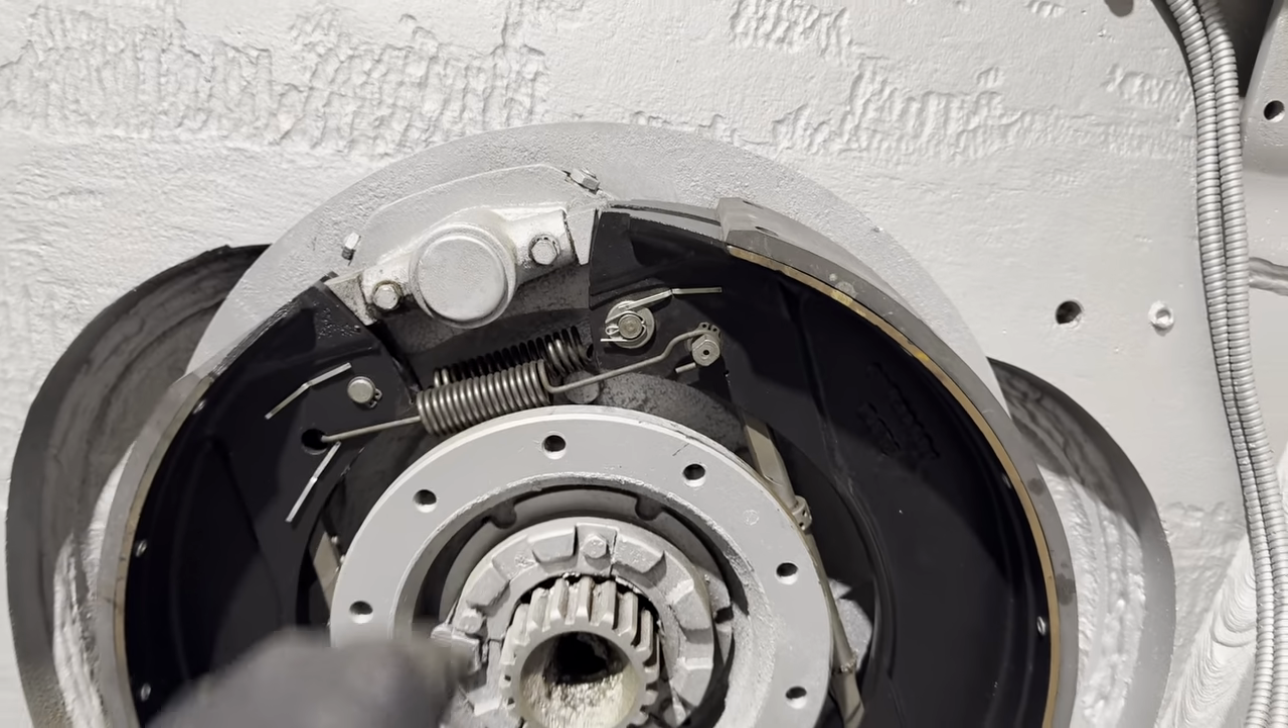That's the shoes now in place, ready for the drums.